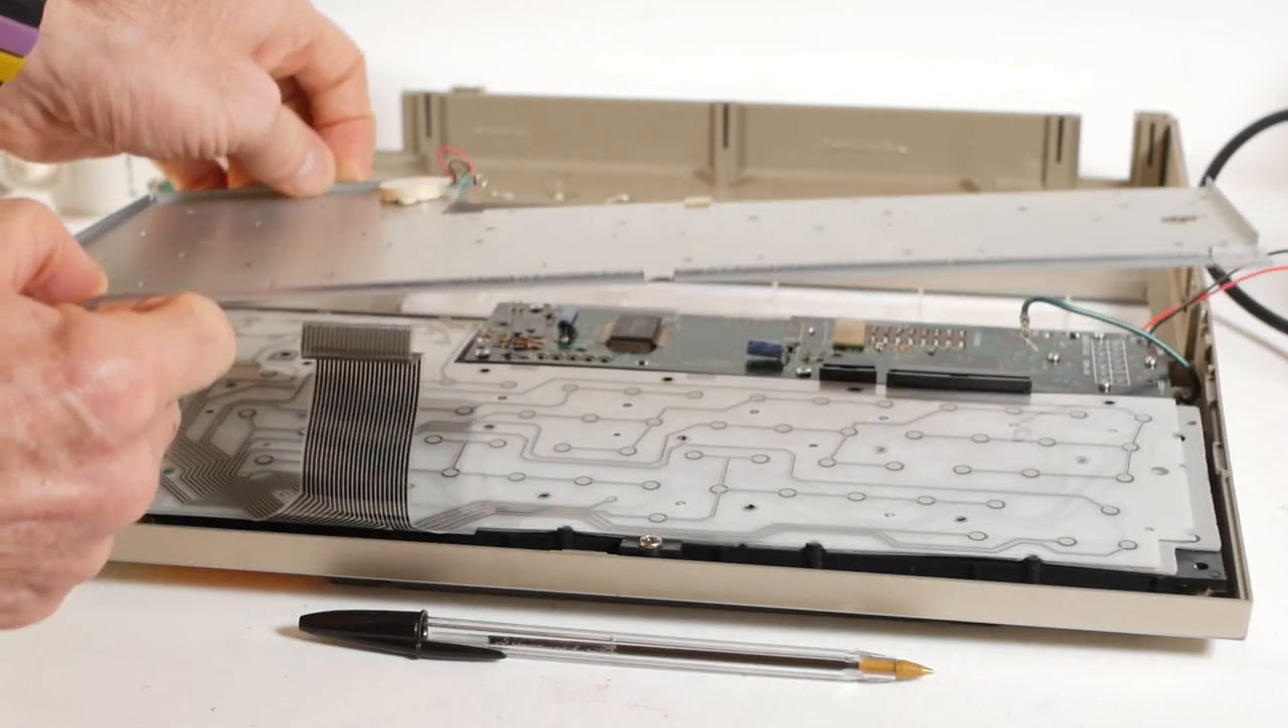So after removing about 1 million screws and desoldering the buzzer, I can finally remove the base plate to reveal the keyboard membrane.